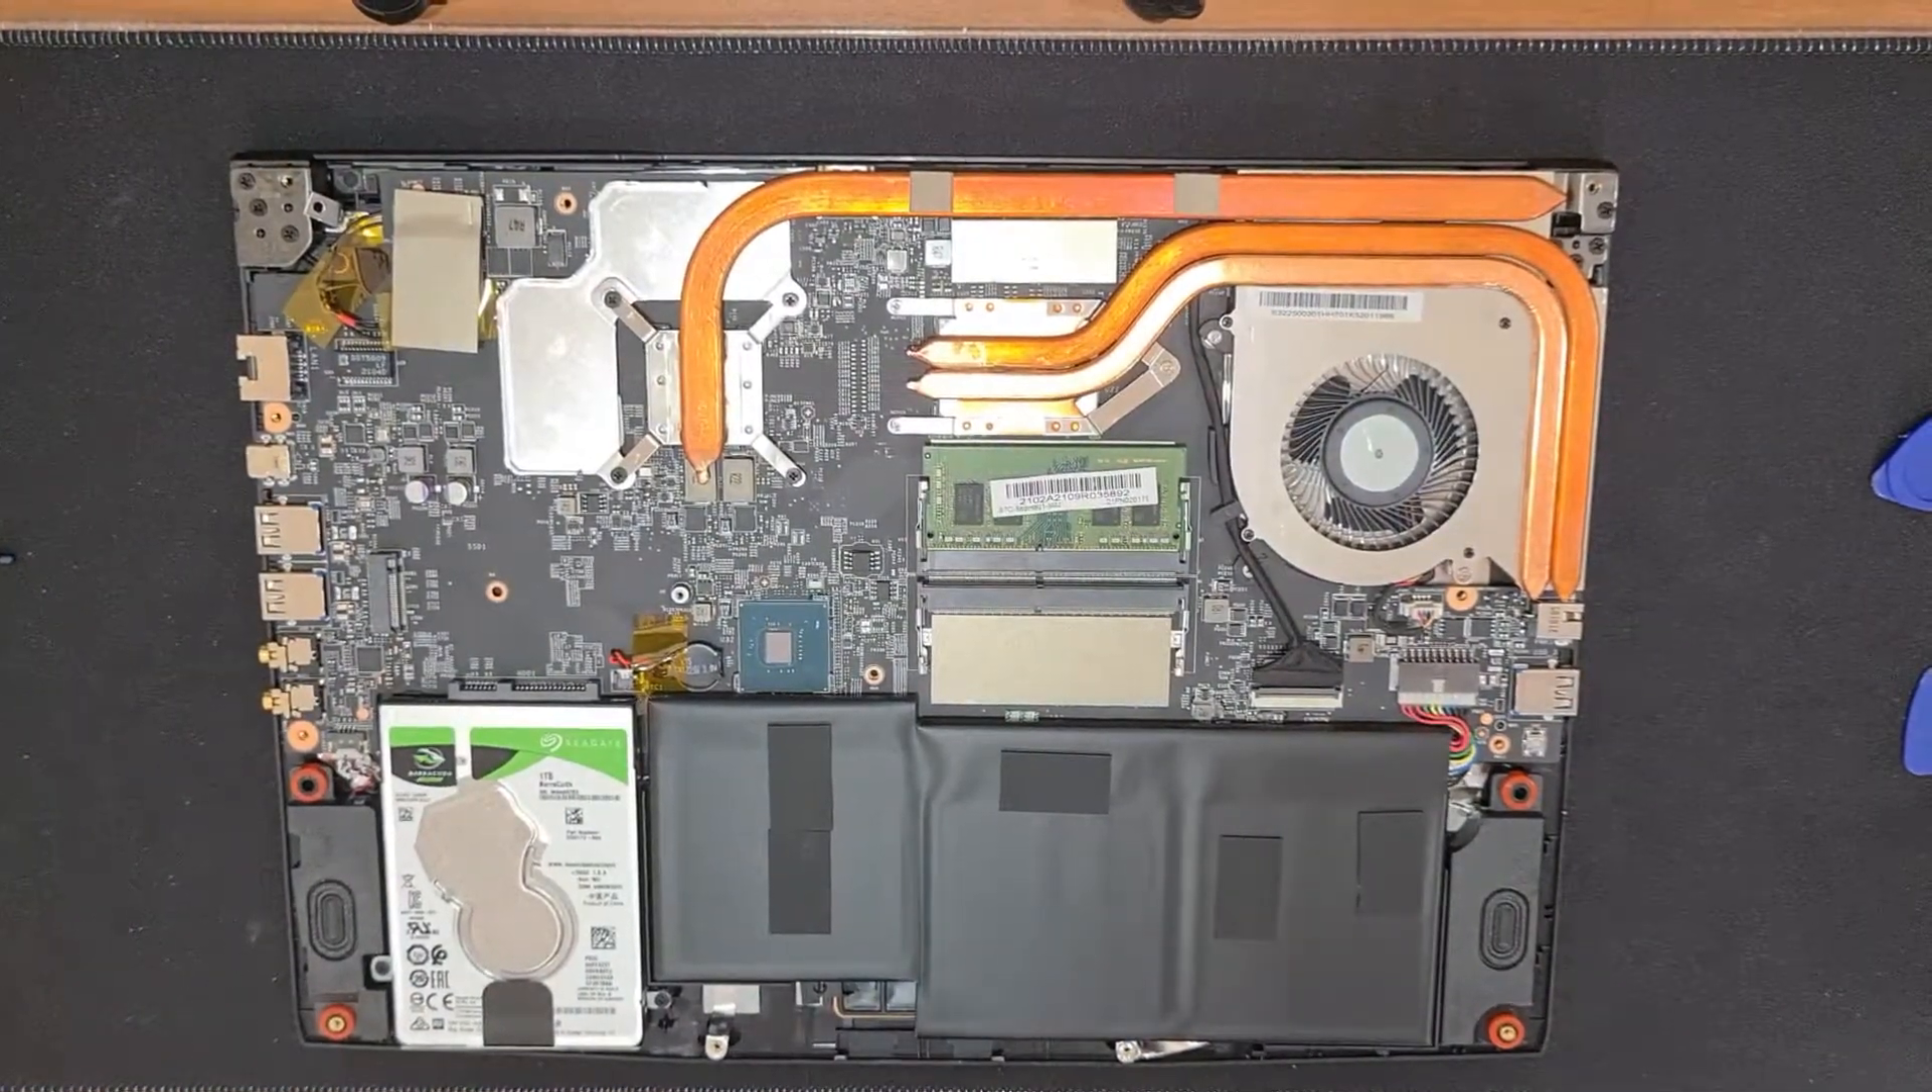Once the back panel is removed we now have access to the motherboard and all the slots that we need for this upgrade process.